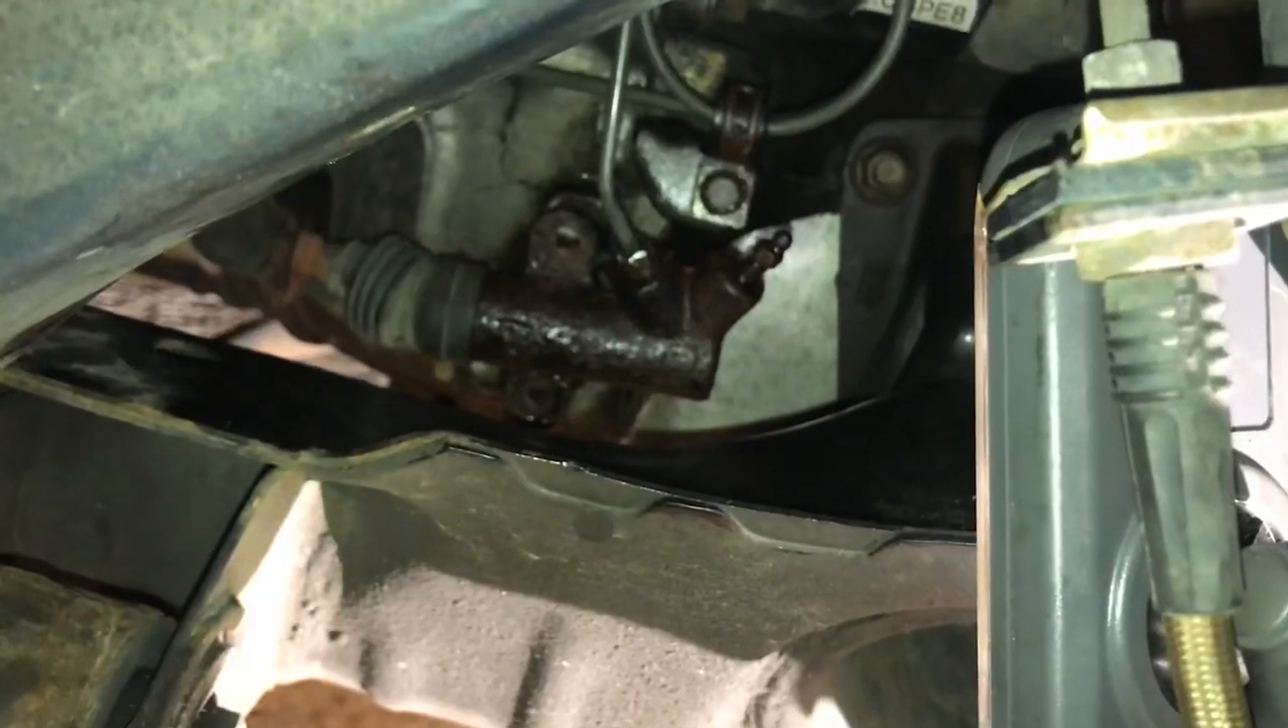So far I've been unsuccessful in getting the hard line unscrewed from the slave cylinder itself.